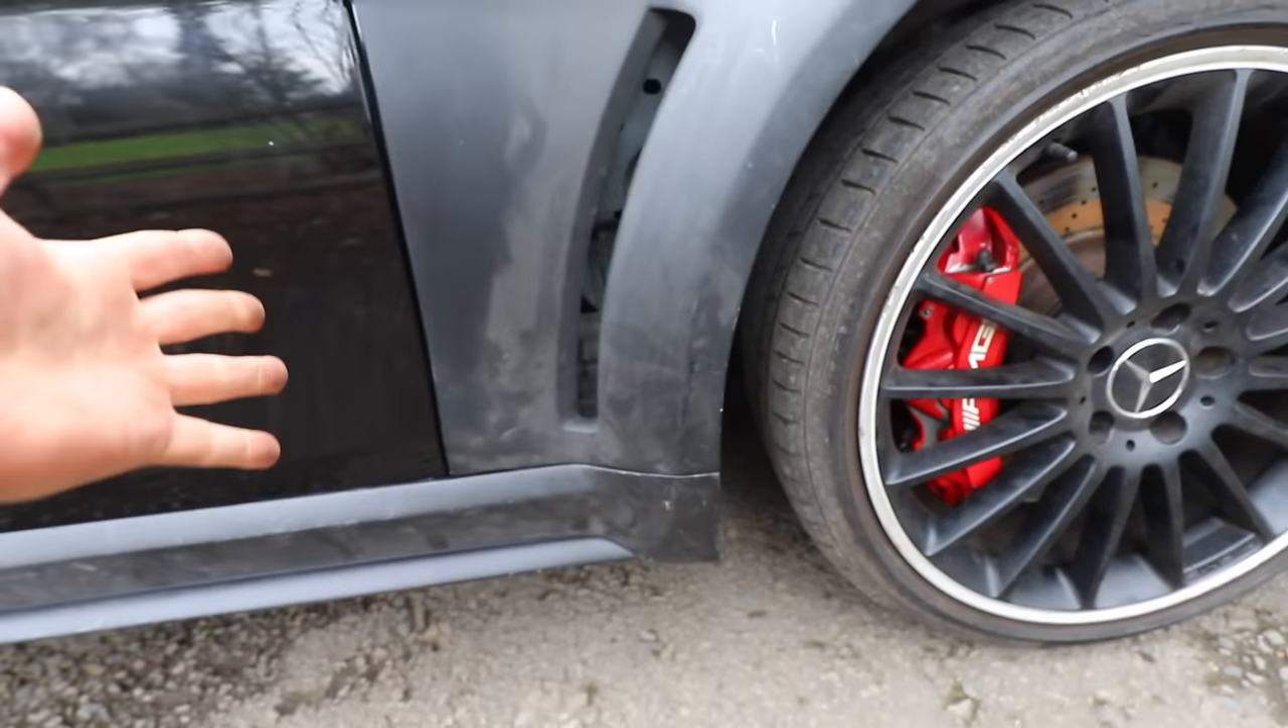But now we have the side skirts on. They fit up quite nicely against the front arch. It fits nicely and then it sits against the door all the way down.